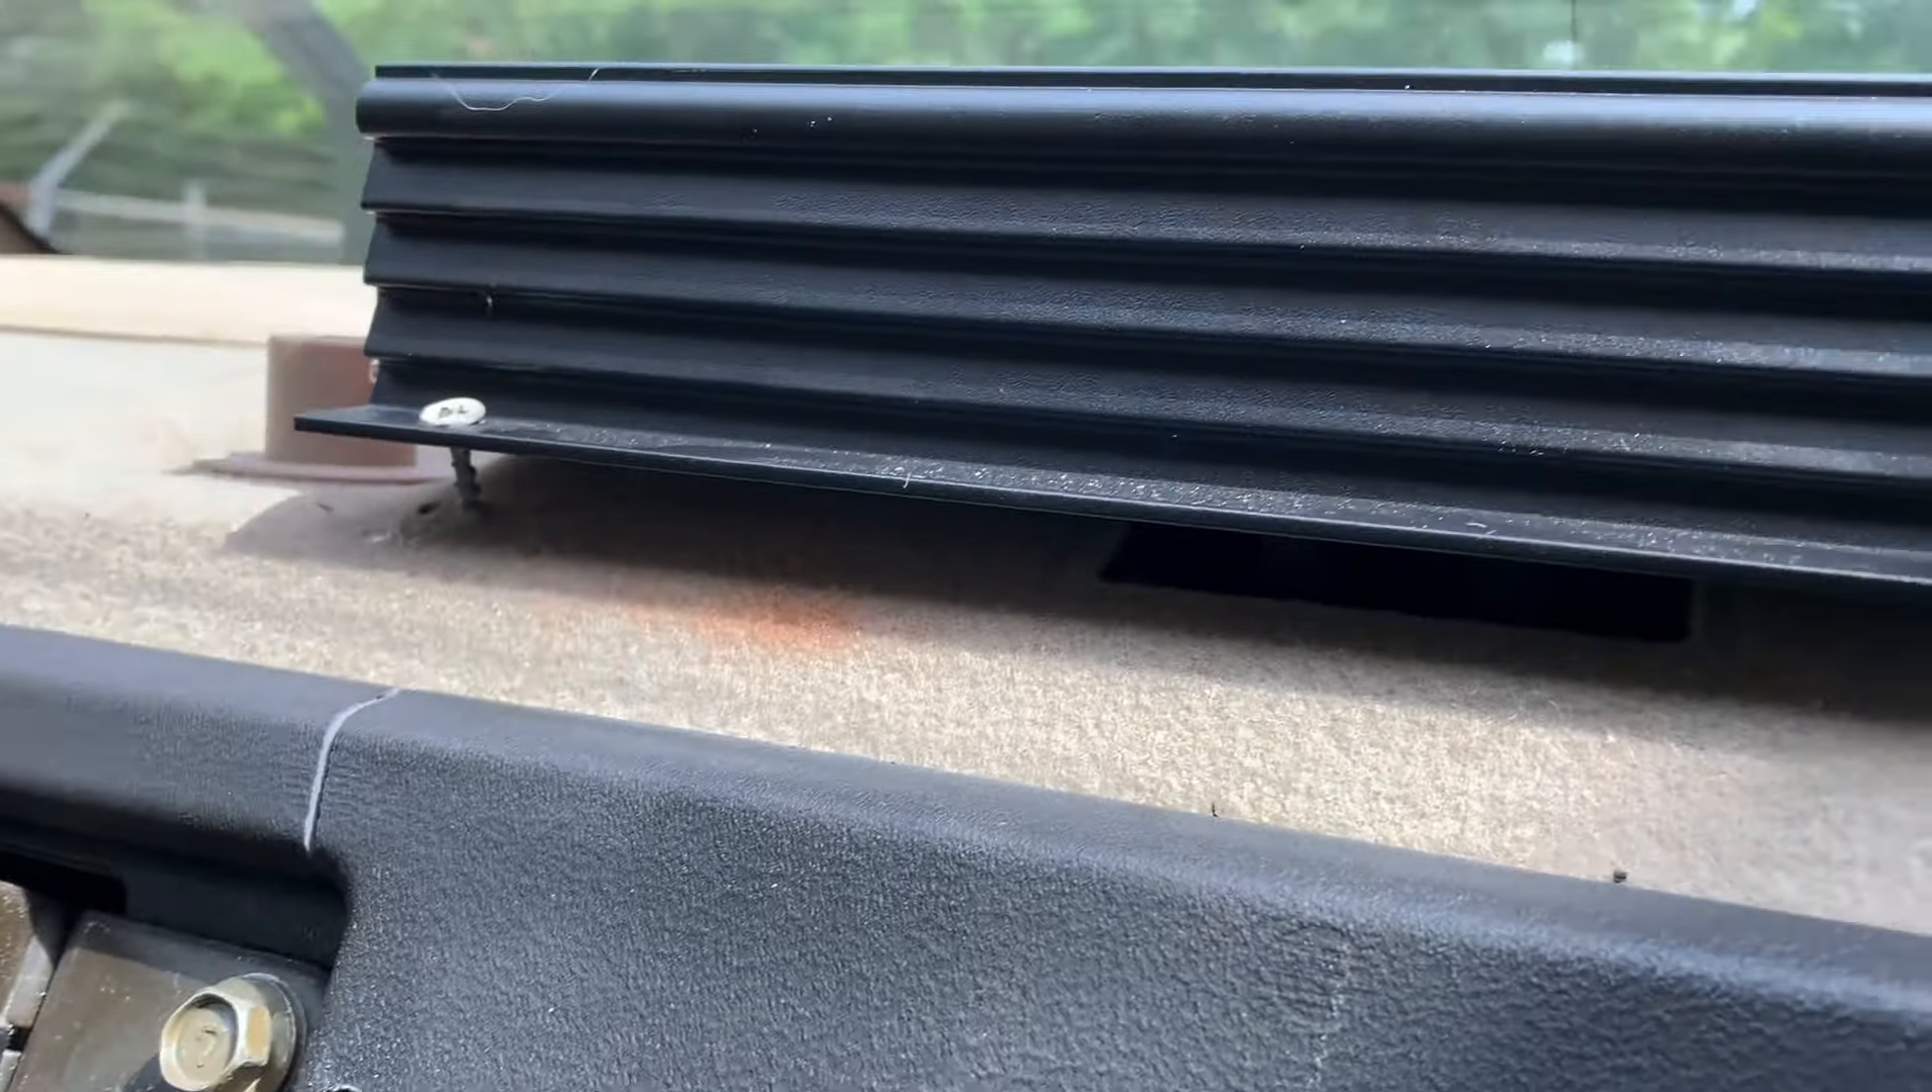Alright so the amplifier has officially been mounted up as you can see it's screwed down it's not screwed down the best way but at least it's in there and this thing is not going anywhere which is perfect.